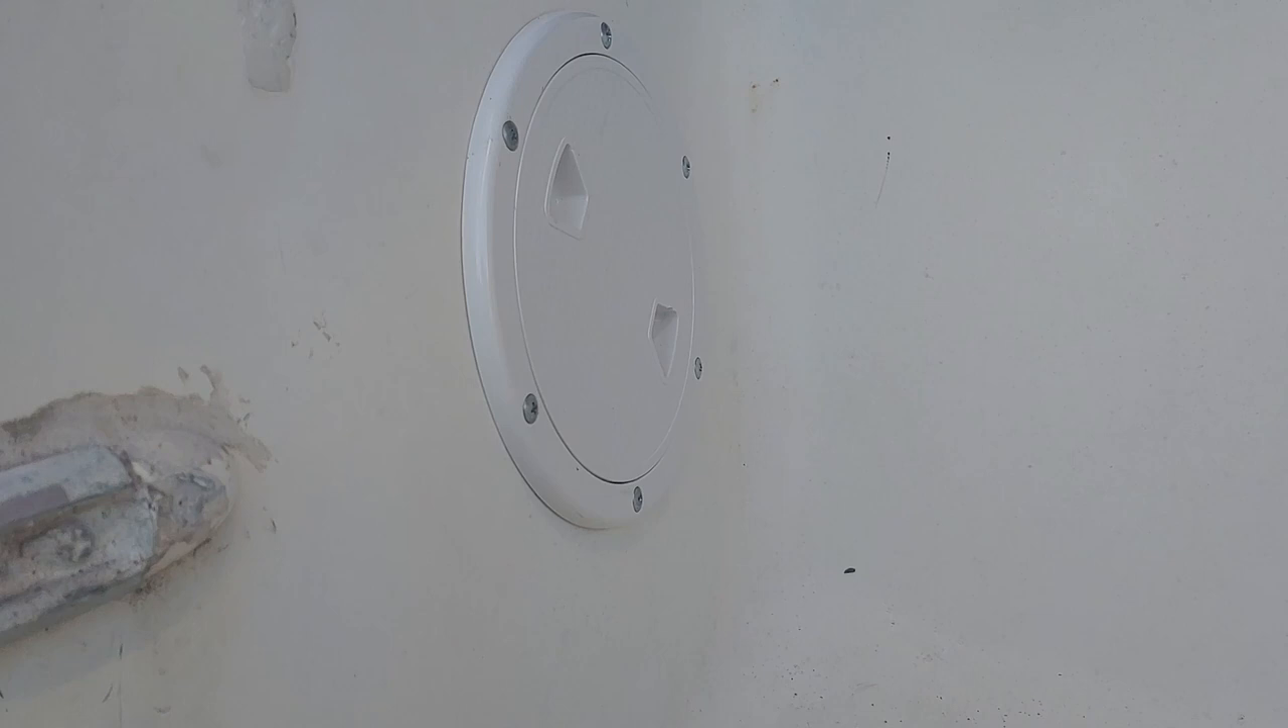Alright, the finished product is a nicely sealed access panel to where I can get in and access everything back here.